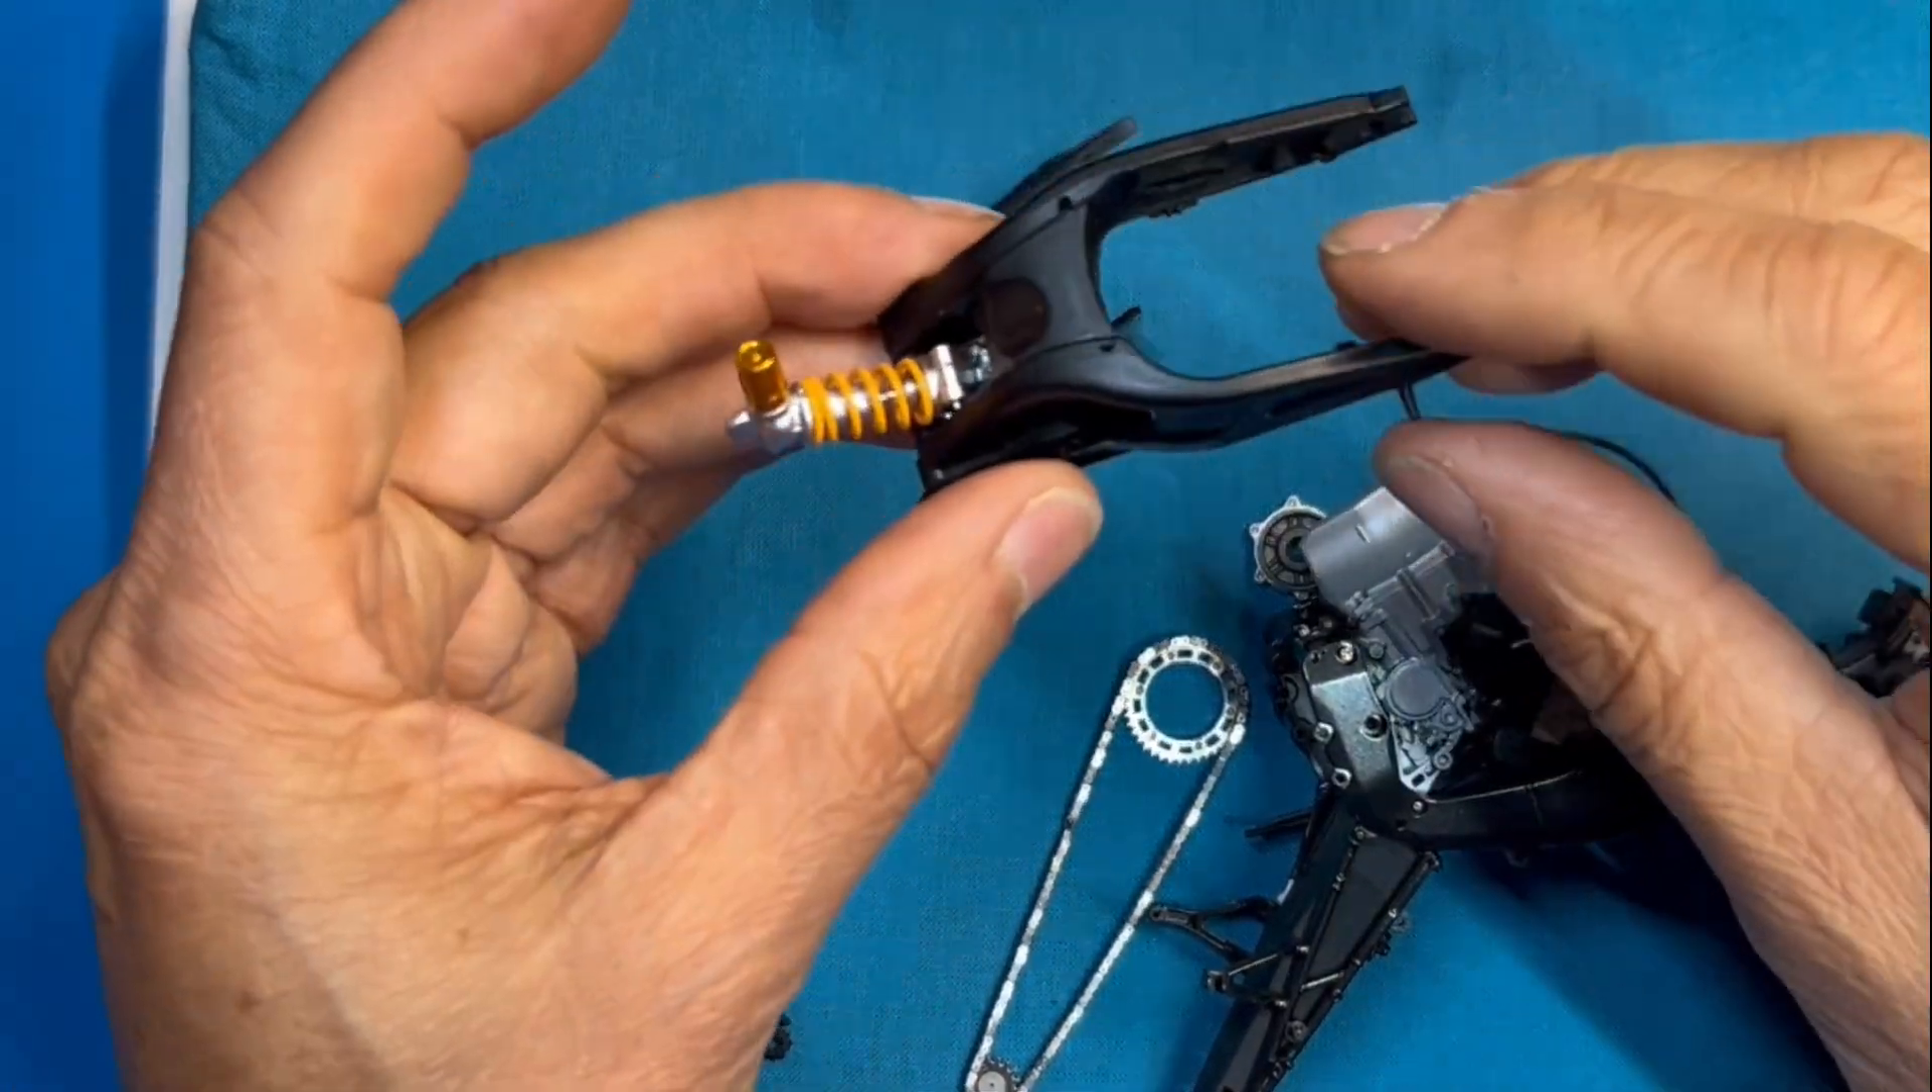Okay our swing arm assembly has been completed or partially completed anyway.